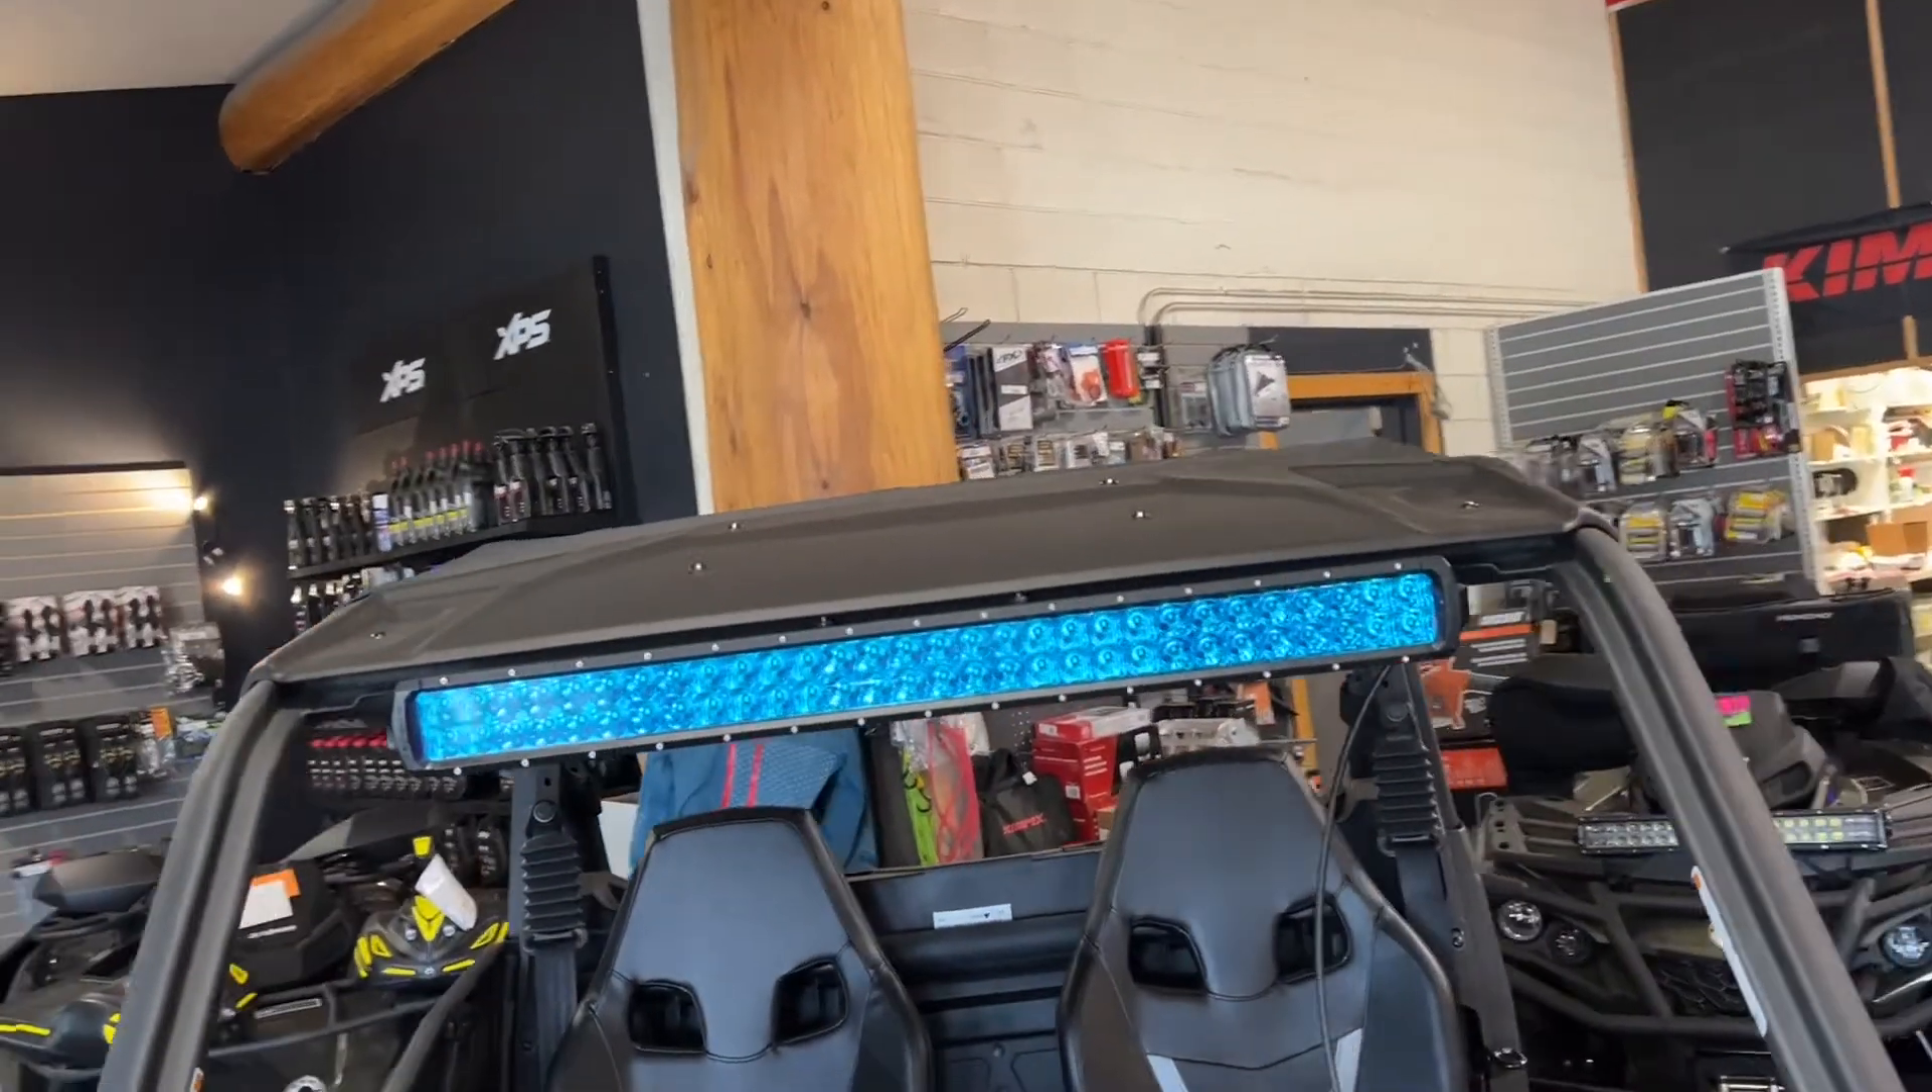Just like that our light bar is mounted nice and sturdy.